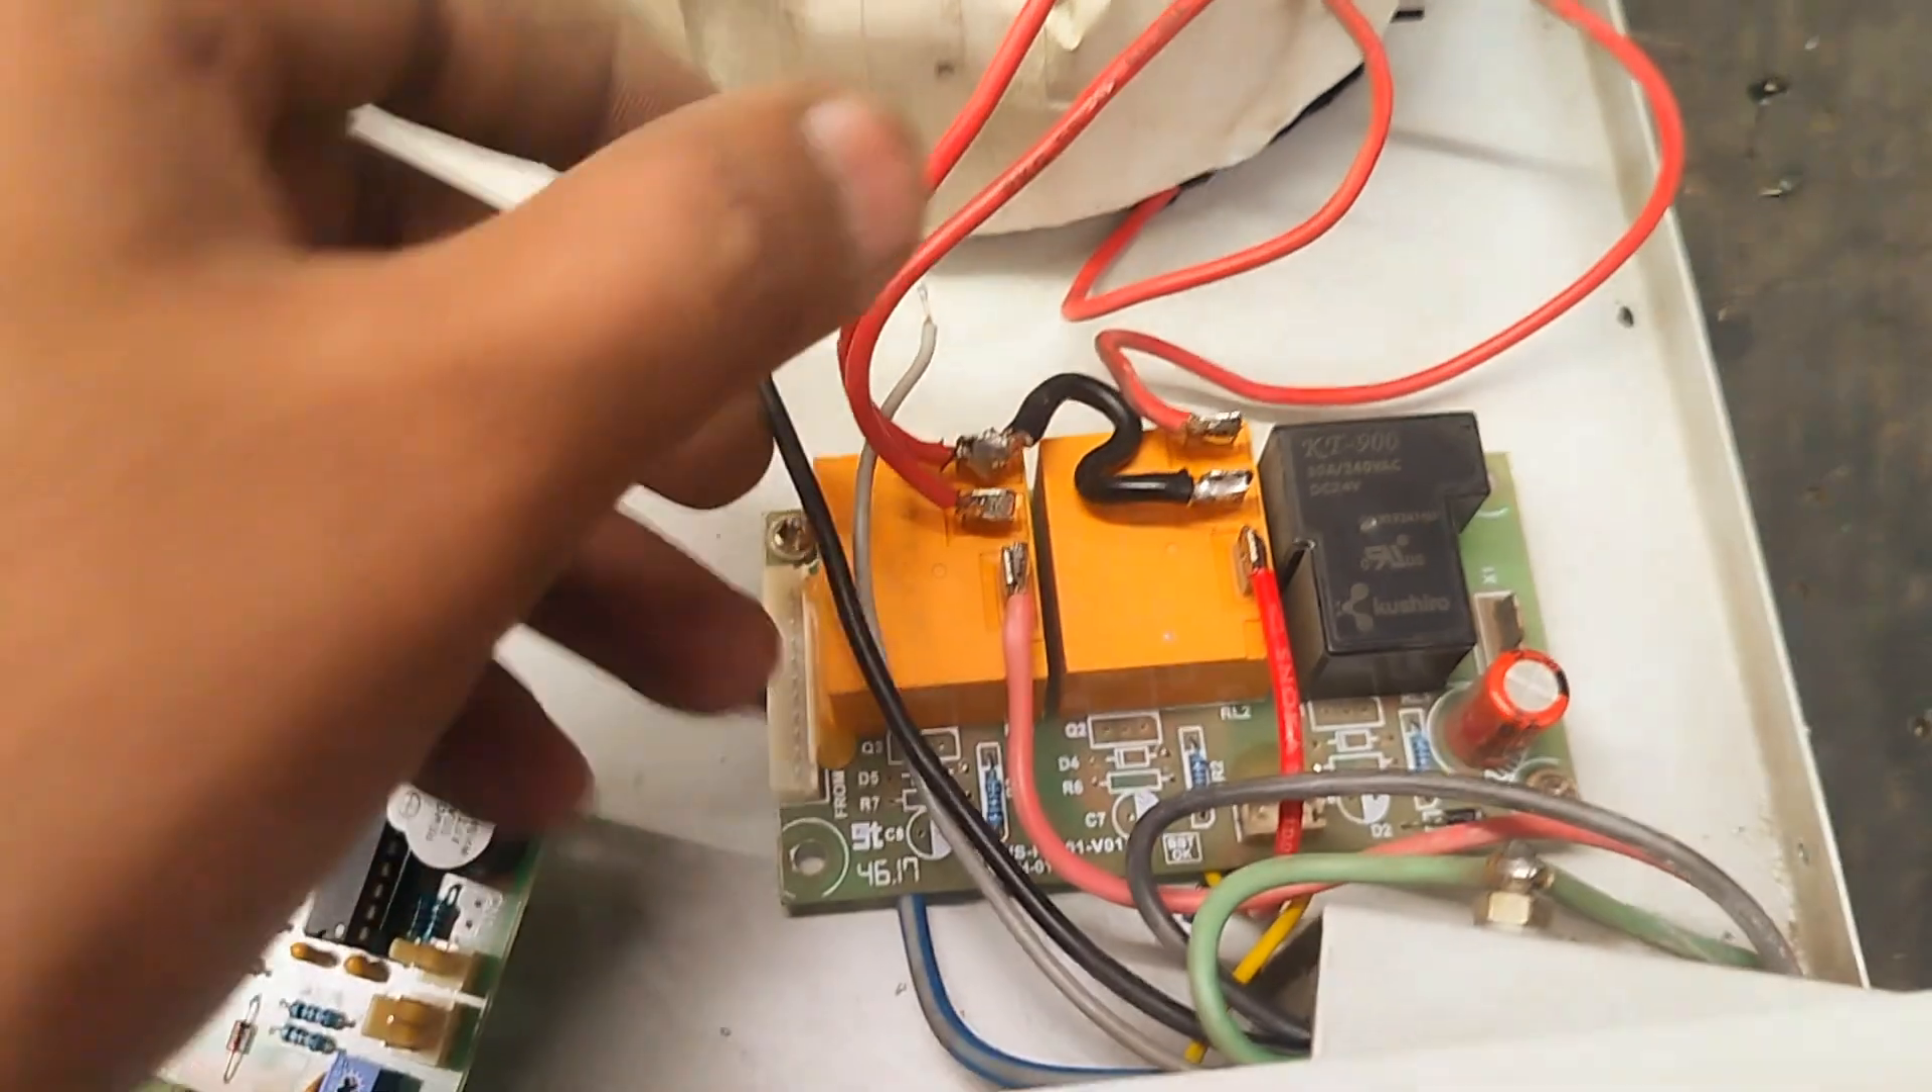देख सकते हैं दोस्तो relay की wiring भी मैंने कर दी है।